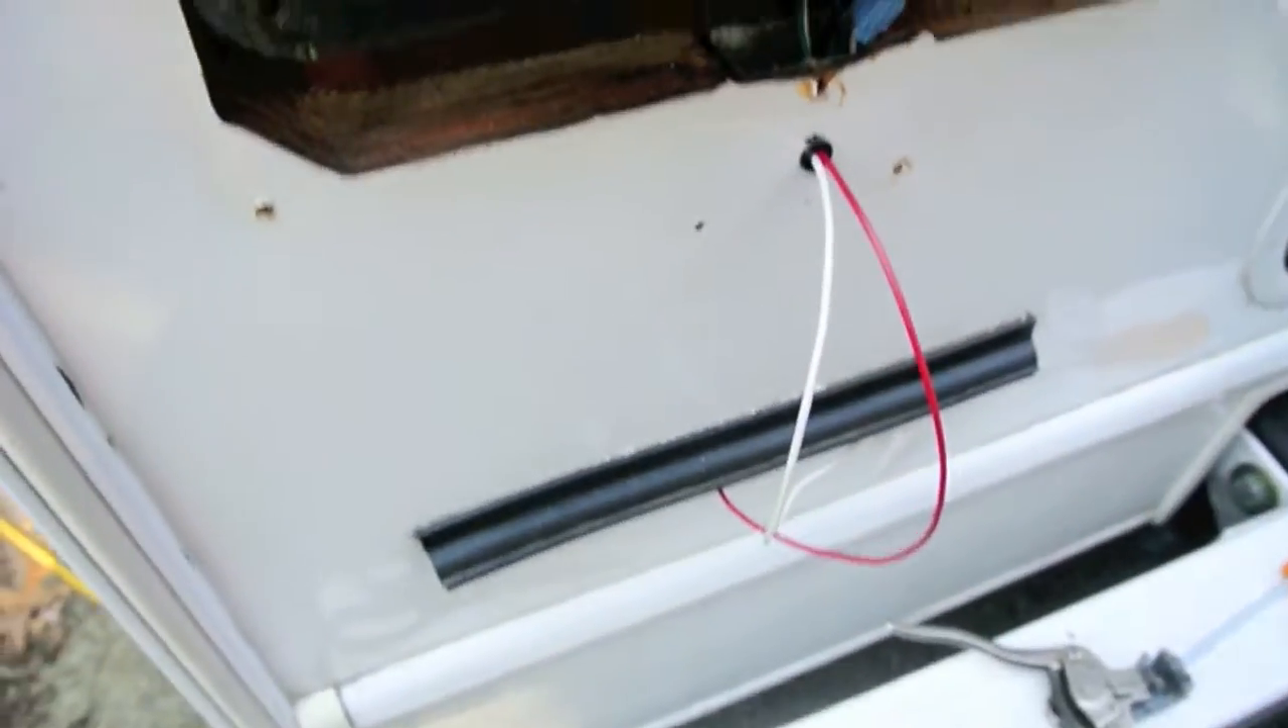So I coming in here I epoxied that little bushing in place and then ran the two wires through there.